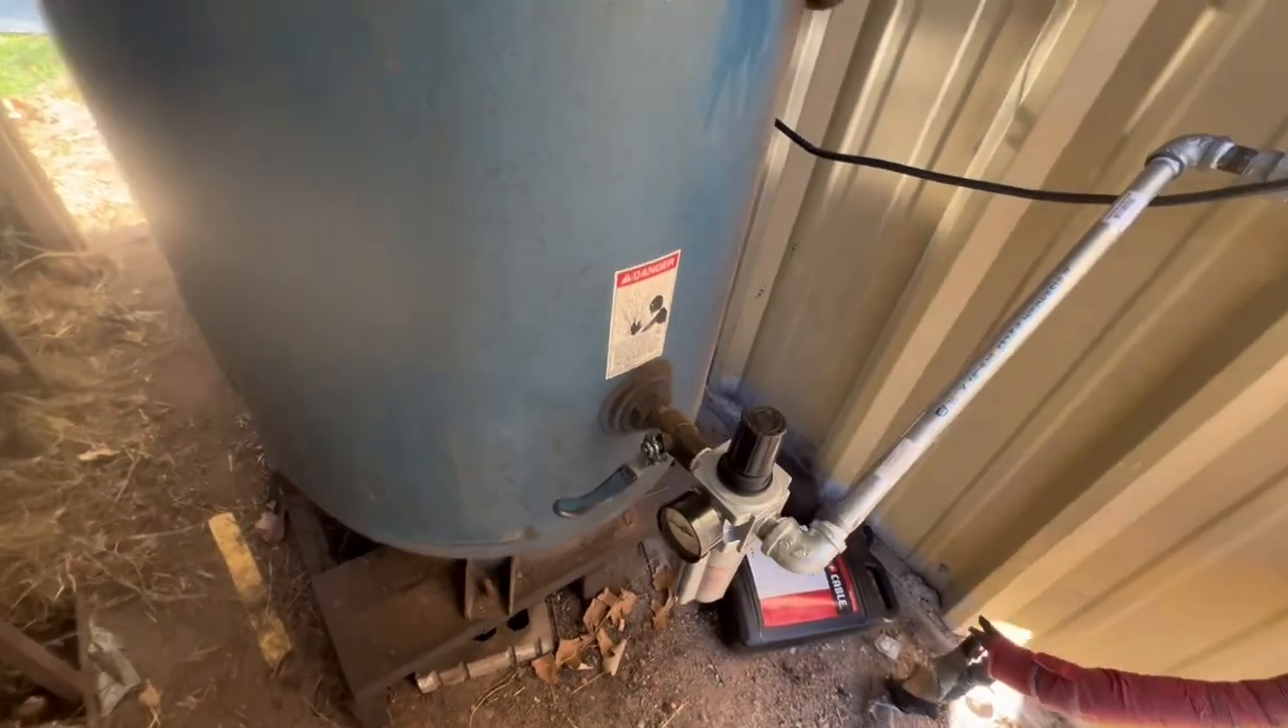On this side we did have just an air hose plugging into the tank but now we've got a filter regulator.